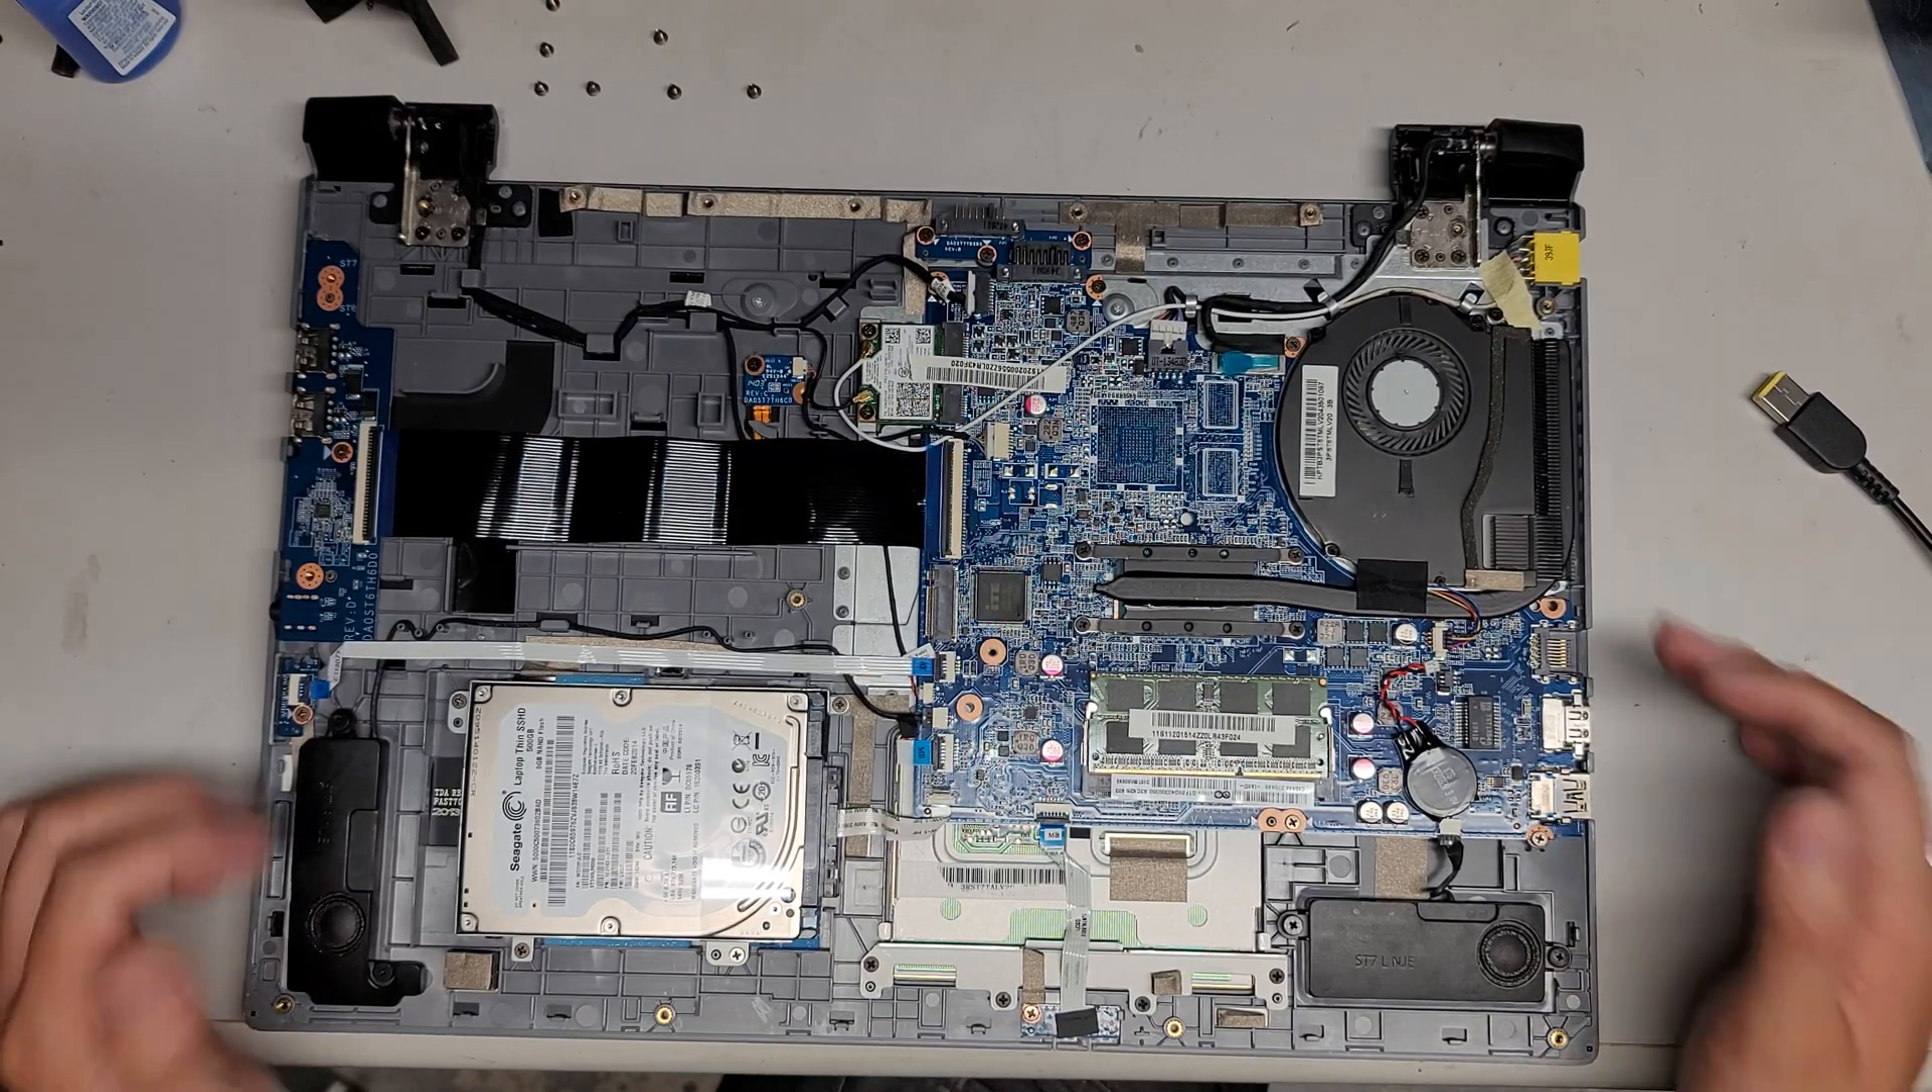Okay, so now that you got the bottom cover out, I'm going to do a quick one because I have to return this computer to my customer soon.